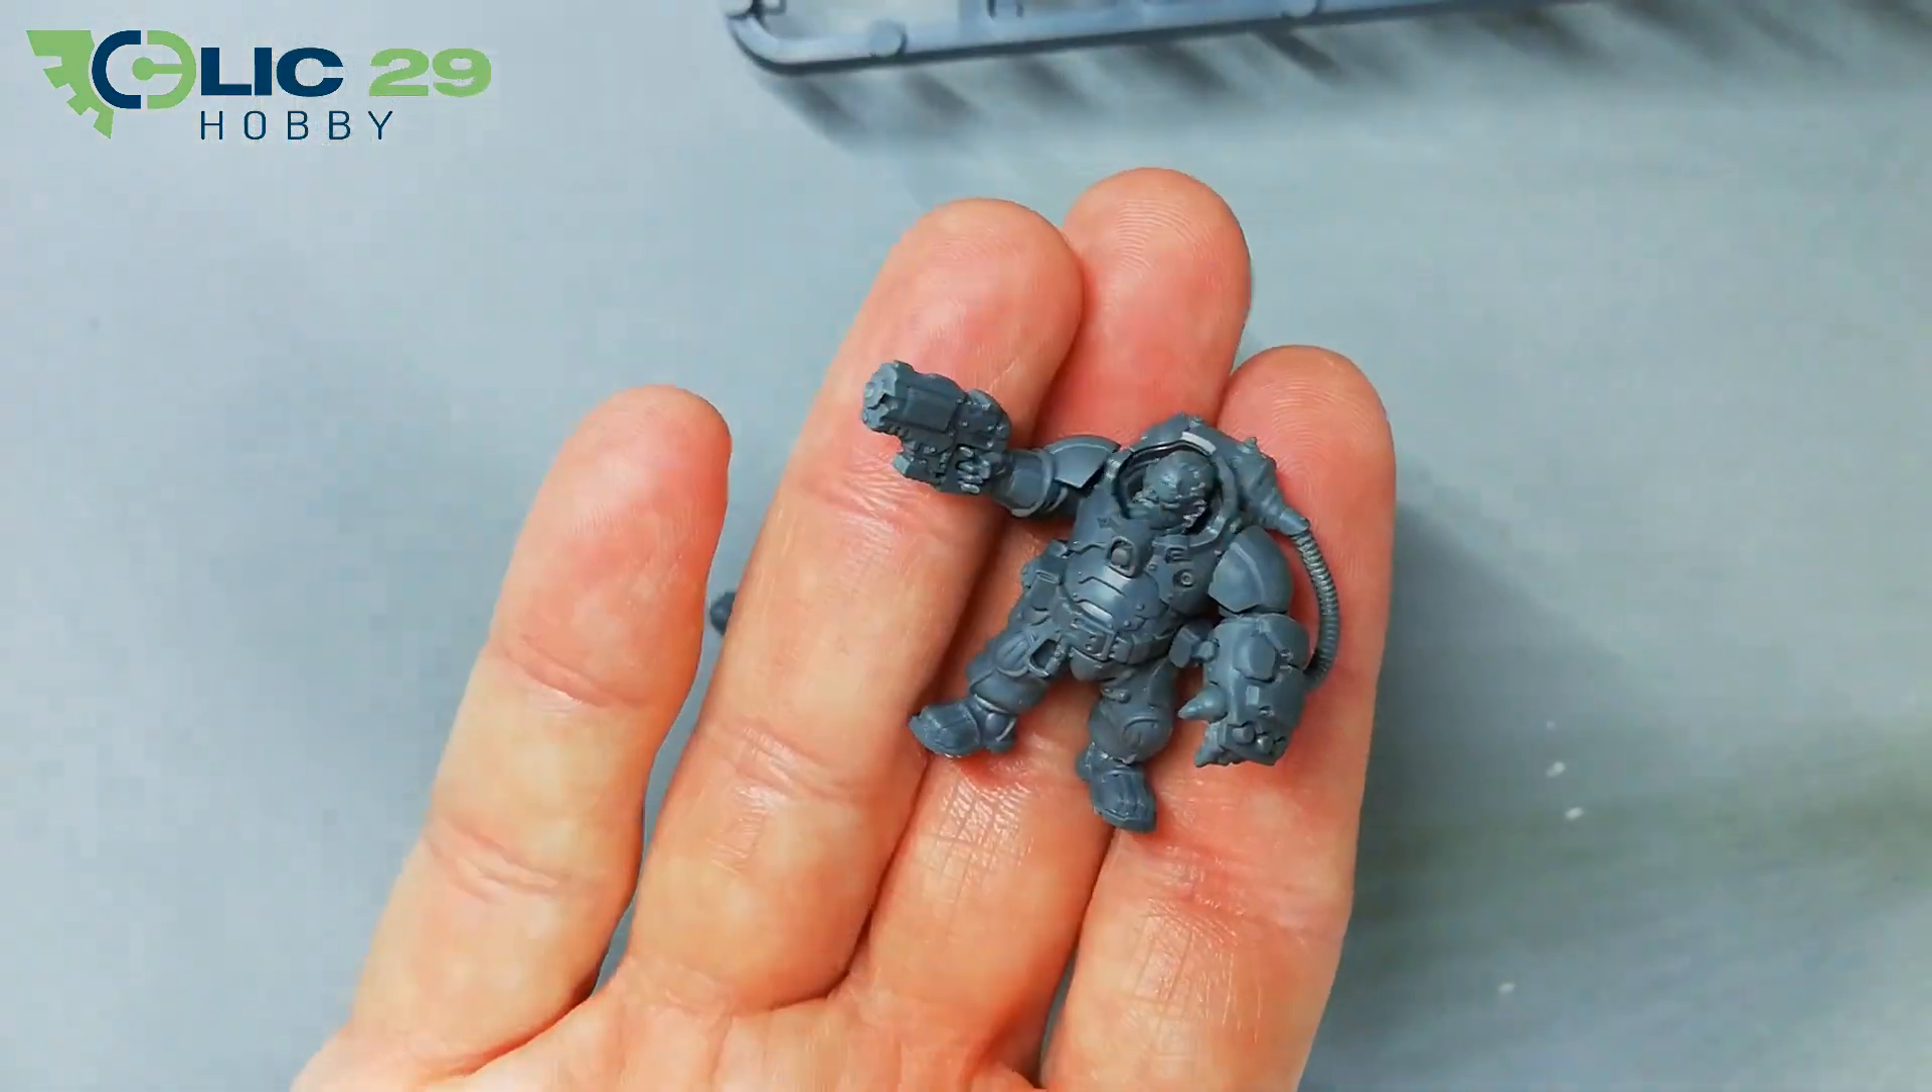Et voilà, mon premier petit gars assemblé. C'était ultra simple.